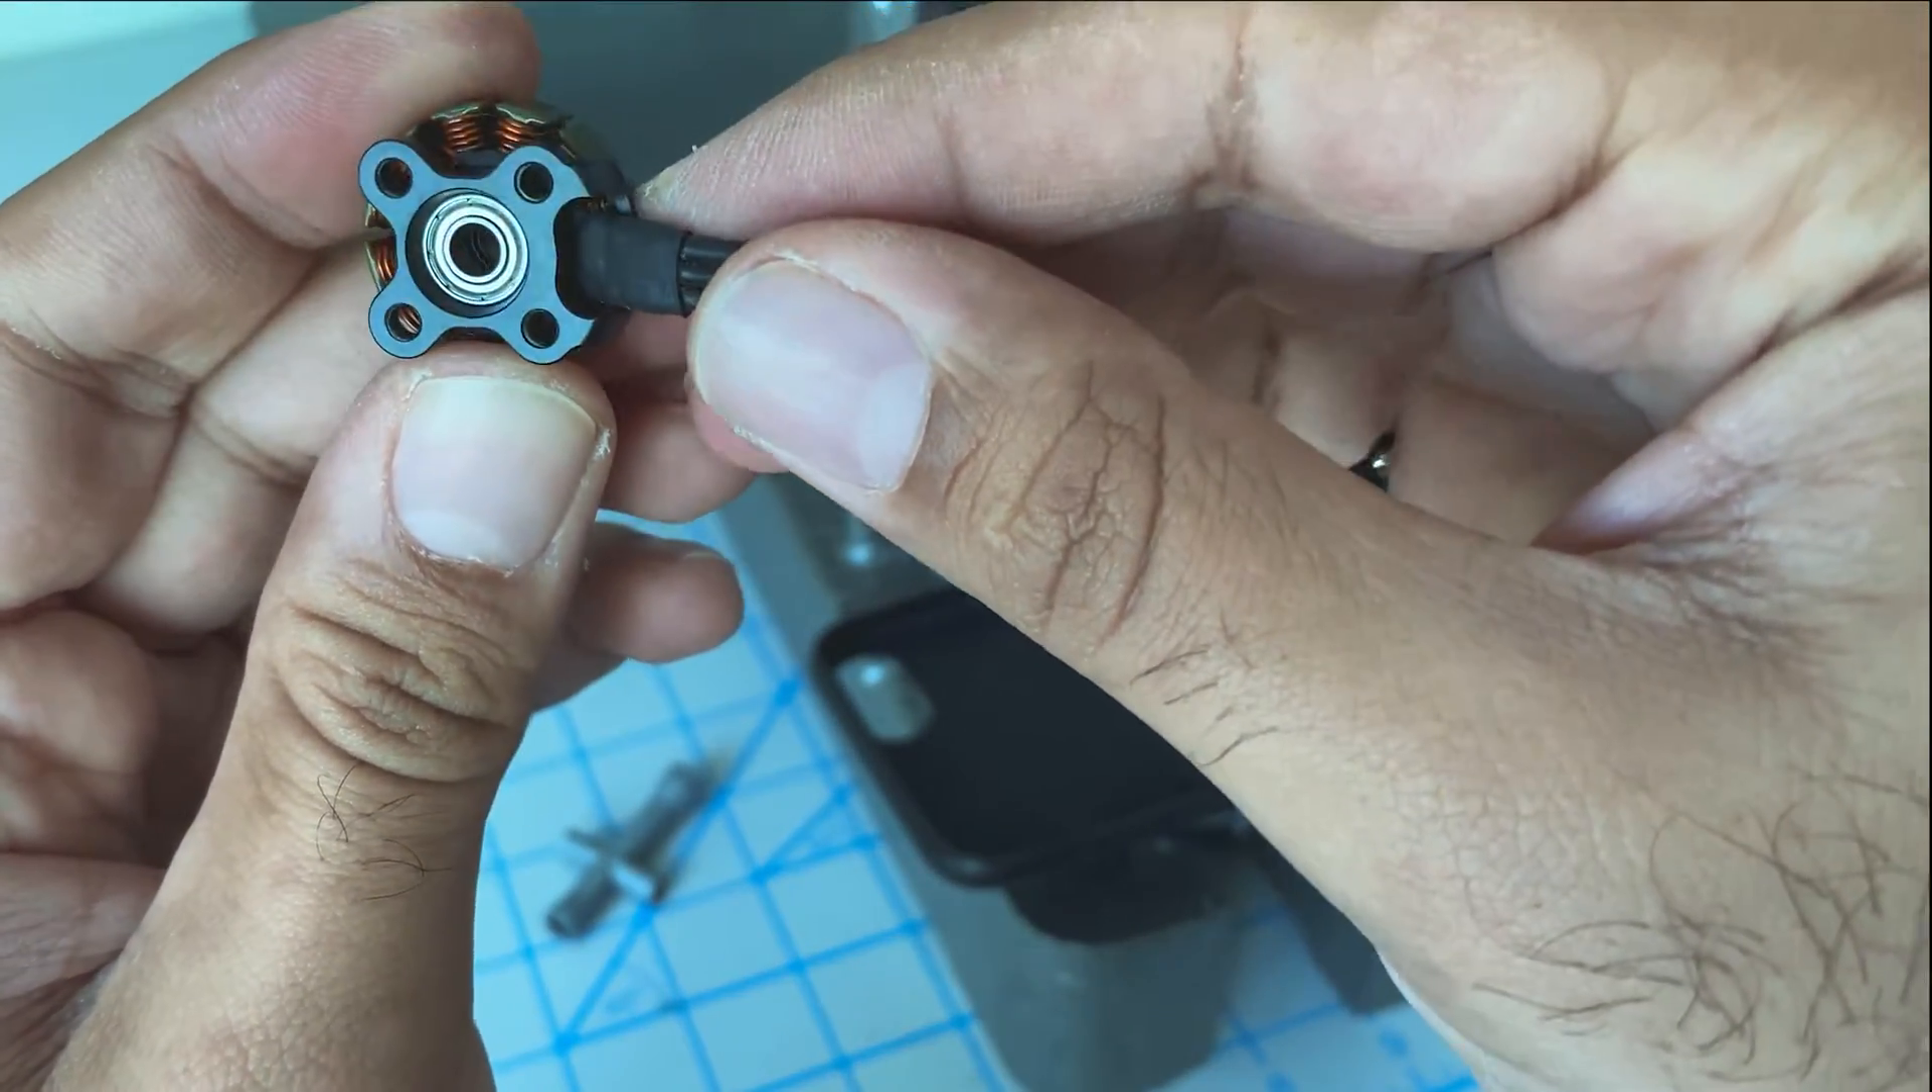All right, the bearing is in.